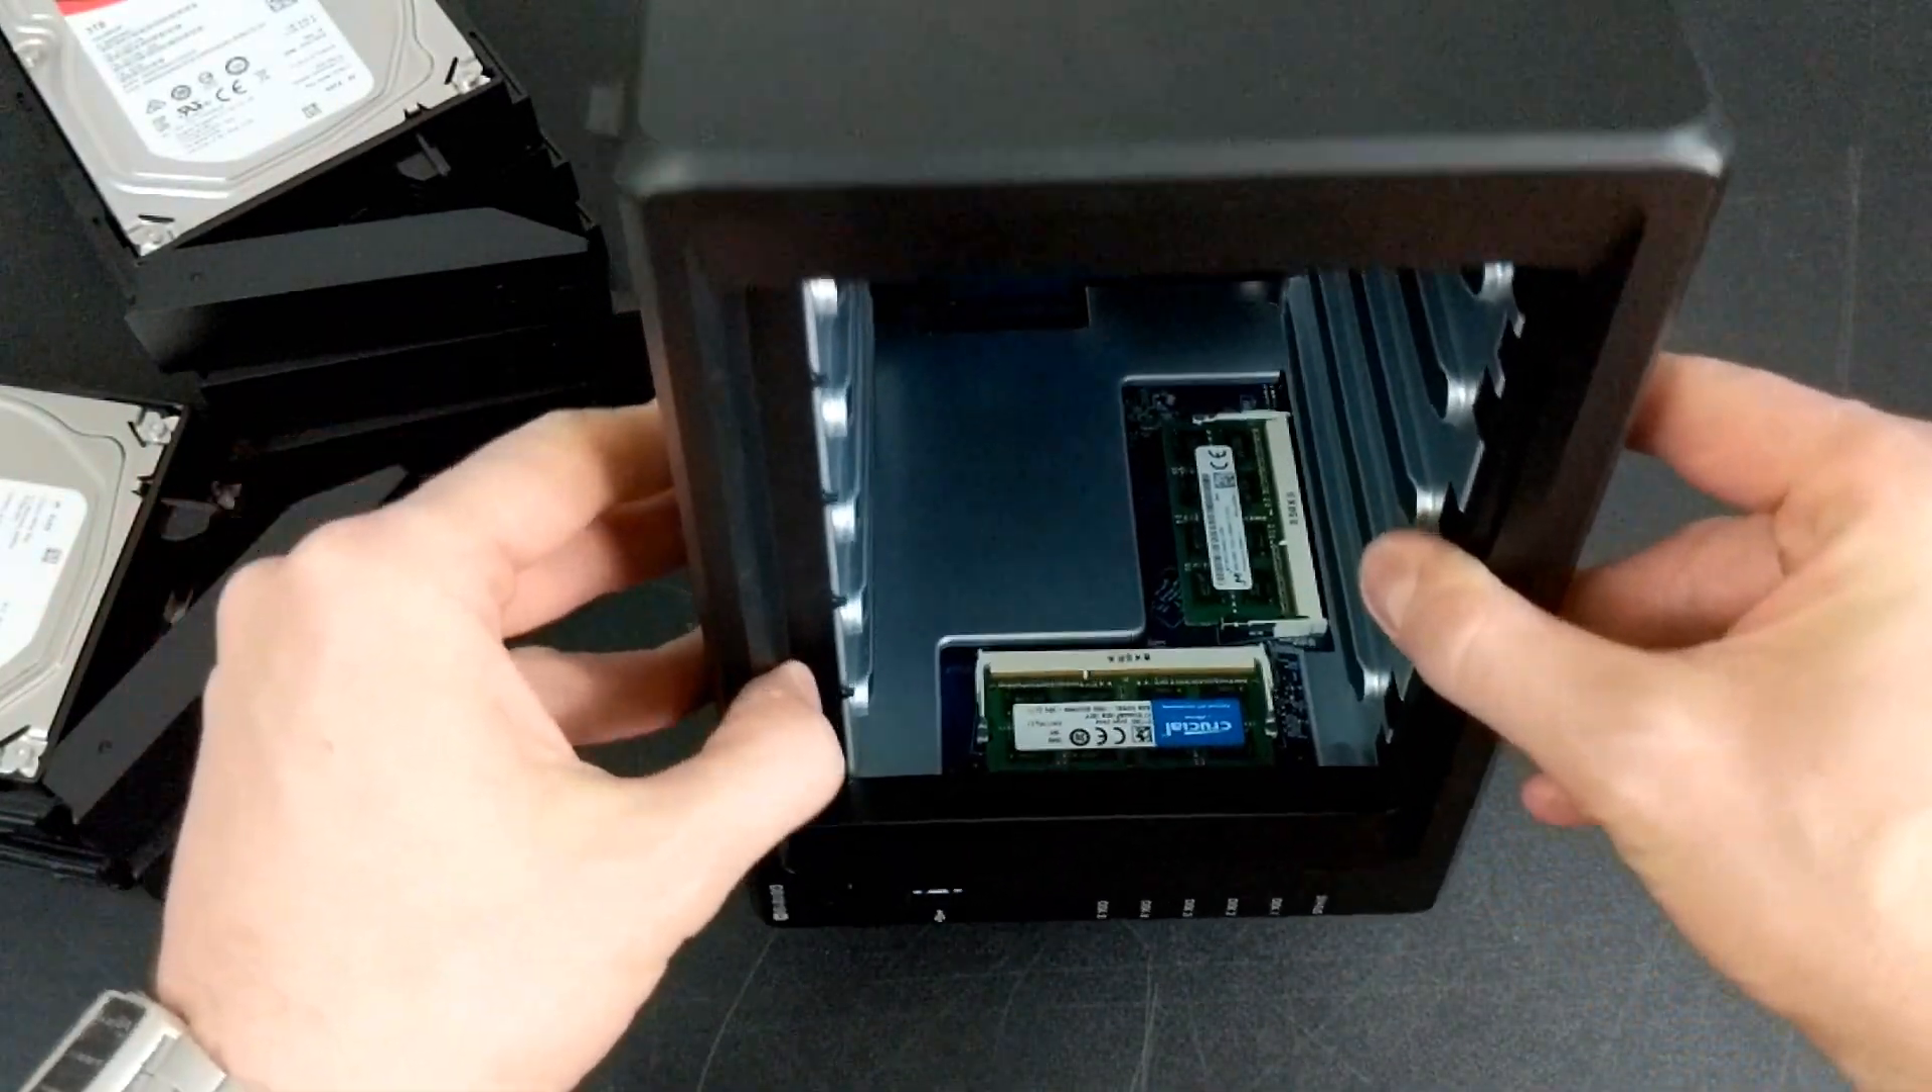Our memory has now been installed inside this device inside both bays.